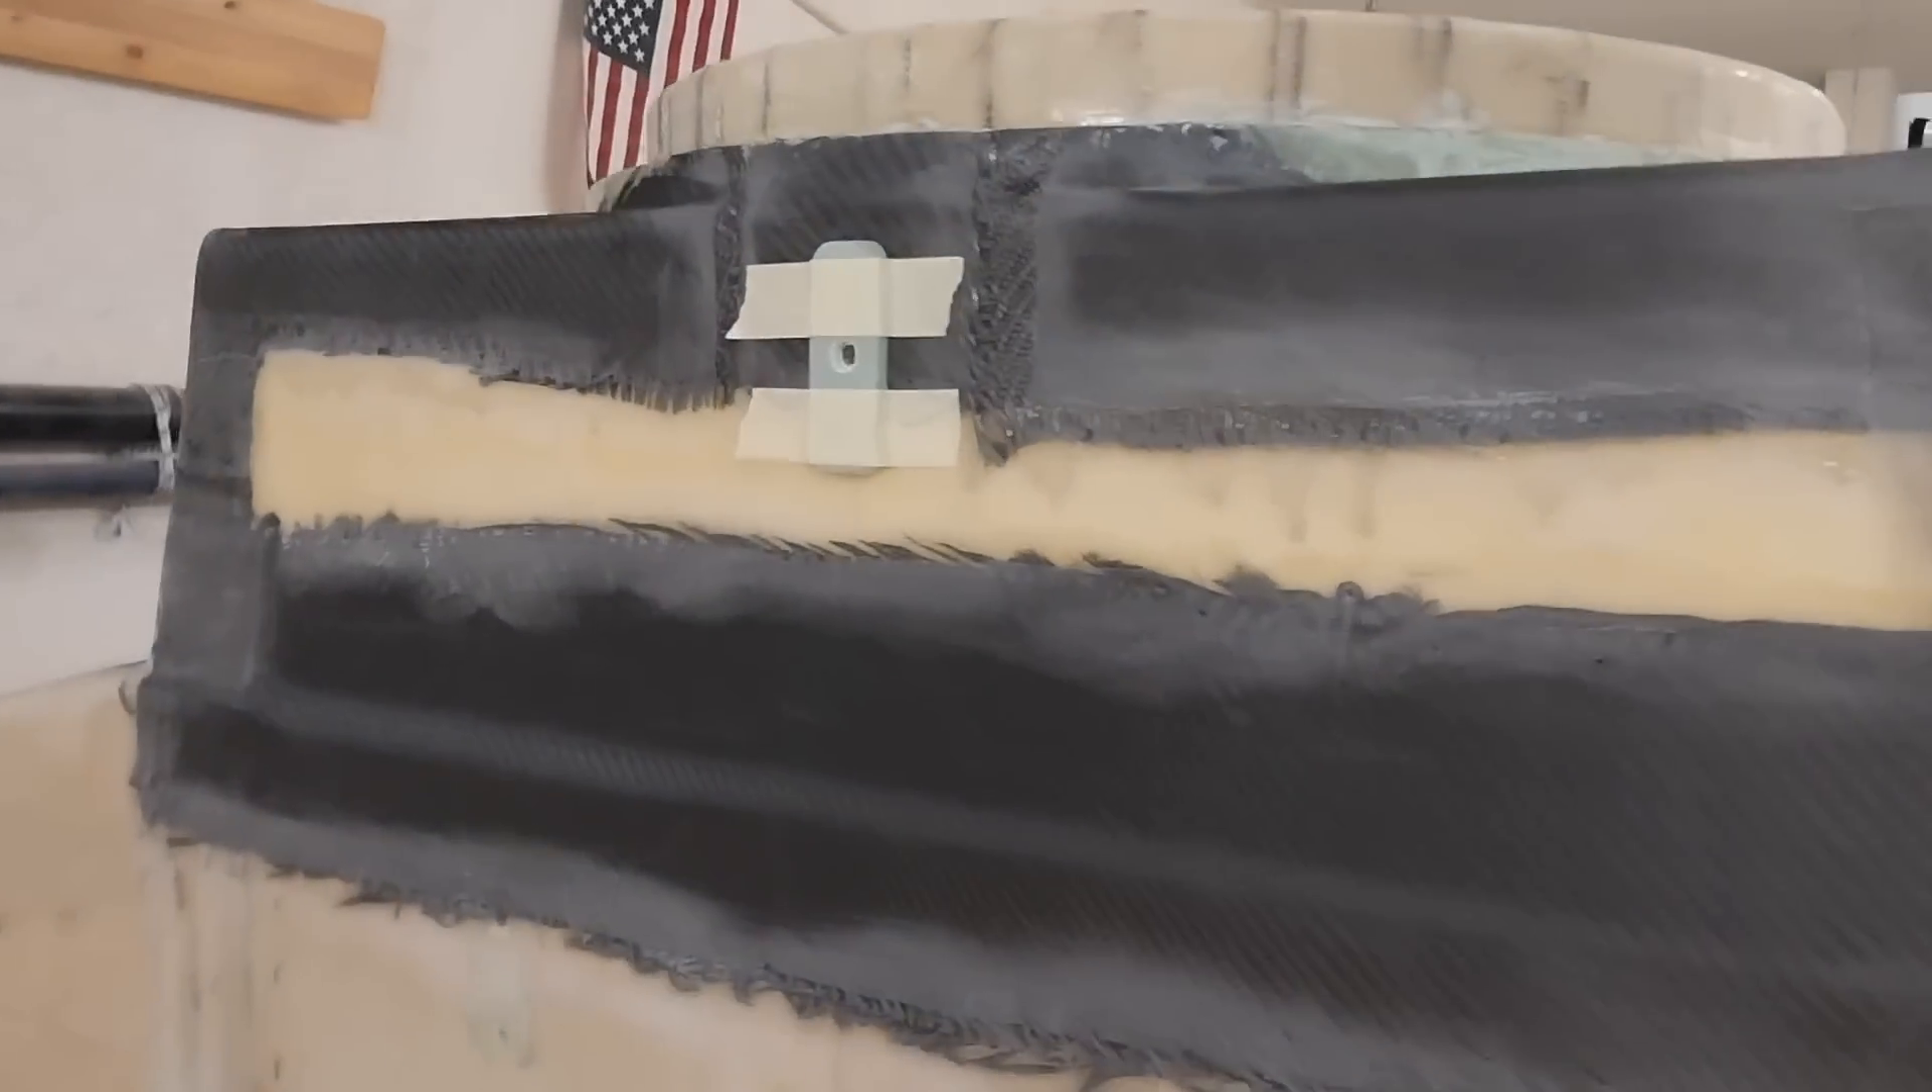So last night I also attached a mounting plate here for a little bow eye that I'm going to put in there.